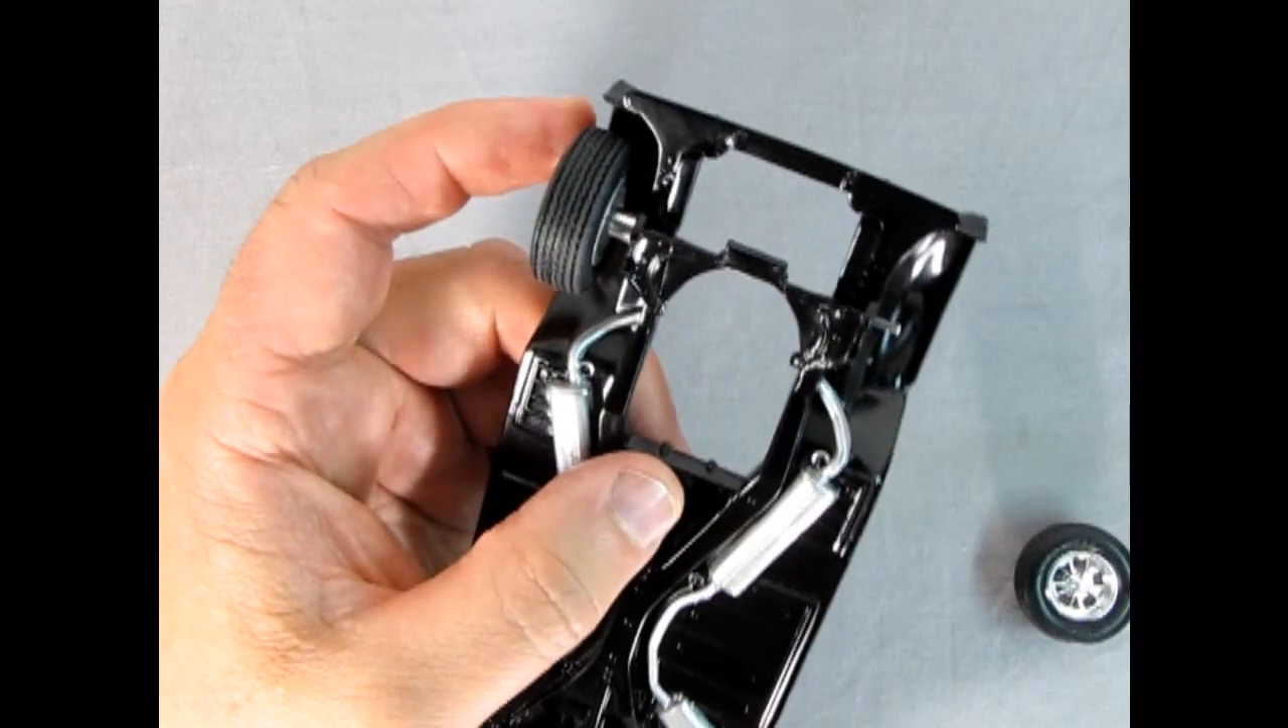Okay so you notice I don't have this tire on And the reason for that is We still have the engine to go in the engine bay.